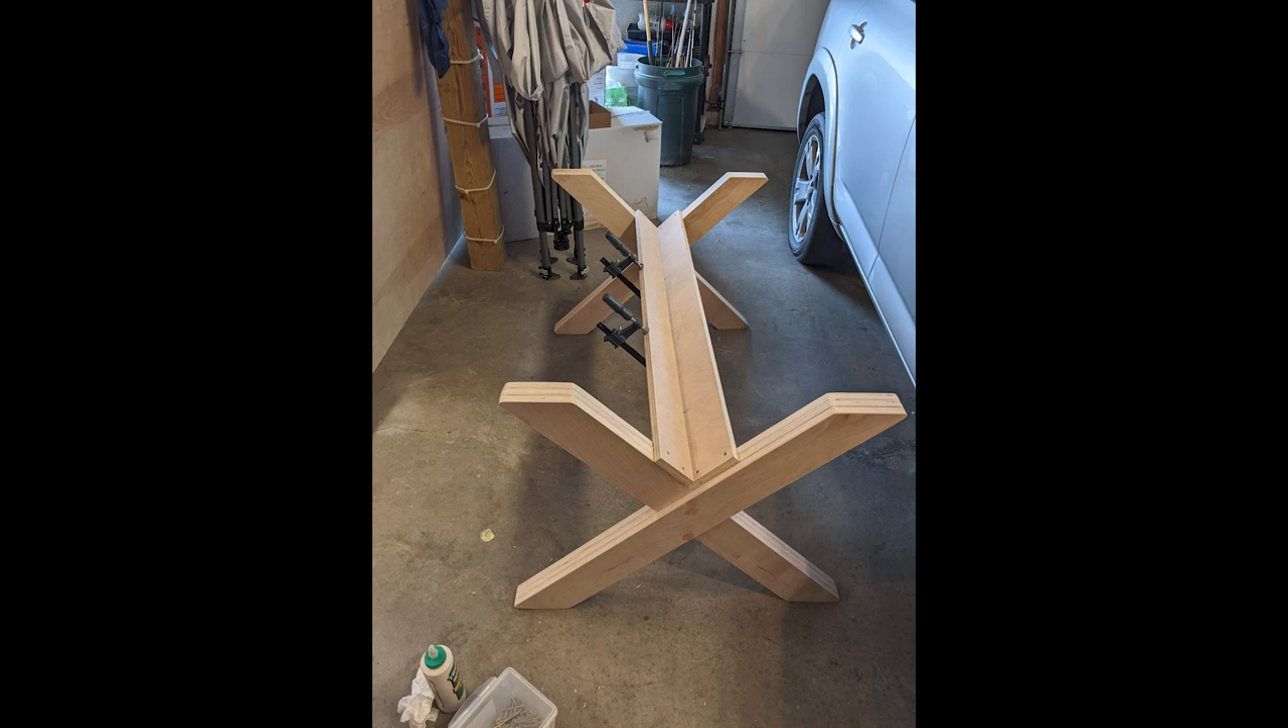So here is our table legs all assembled as well as the runner that goes from the front or the one leg to the other if you will.